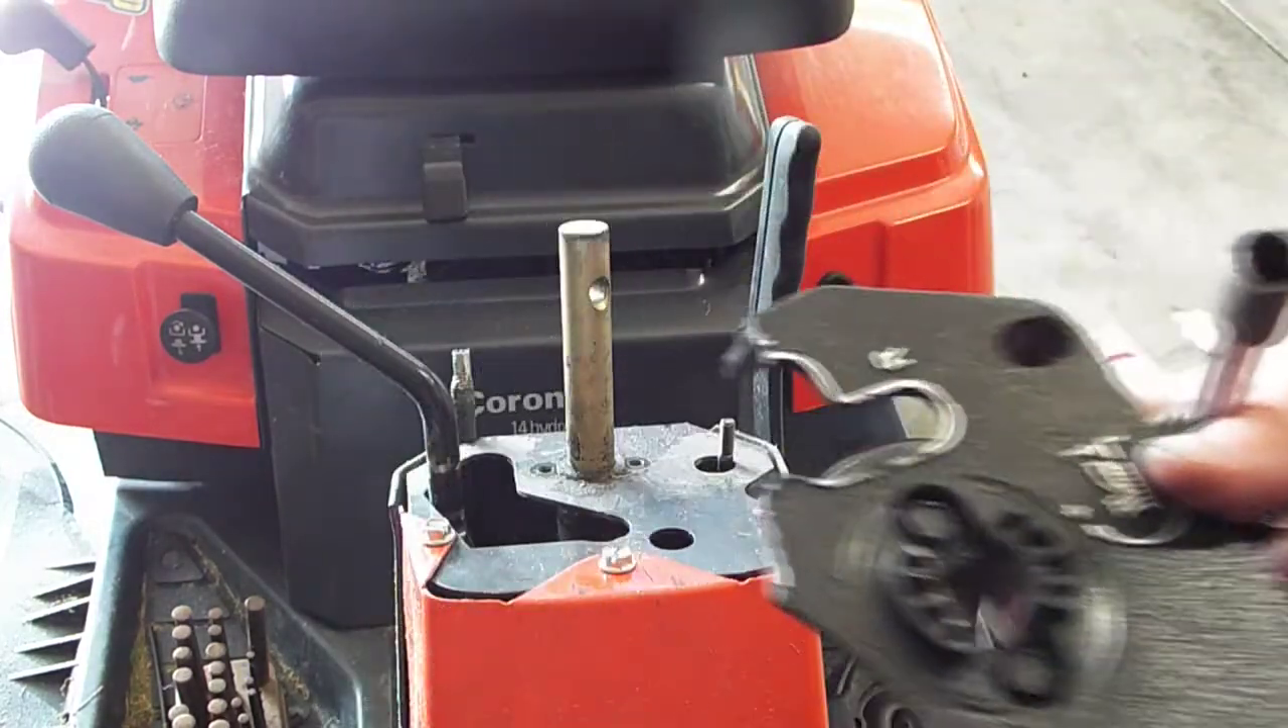All right so there's the old dash that is off.